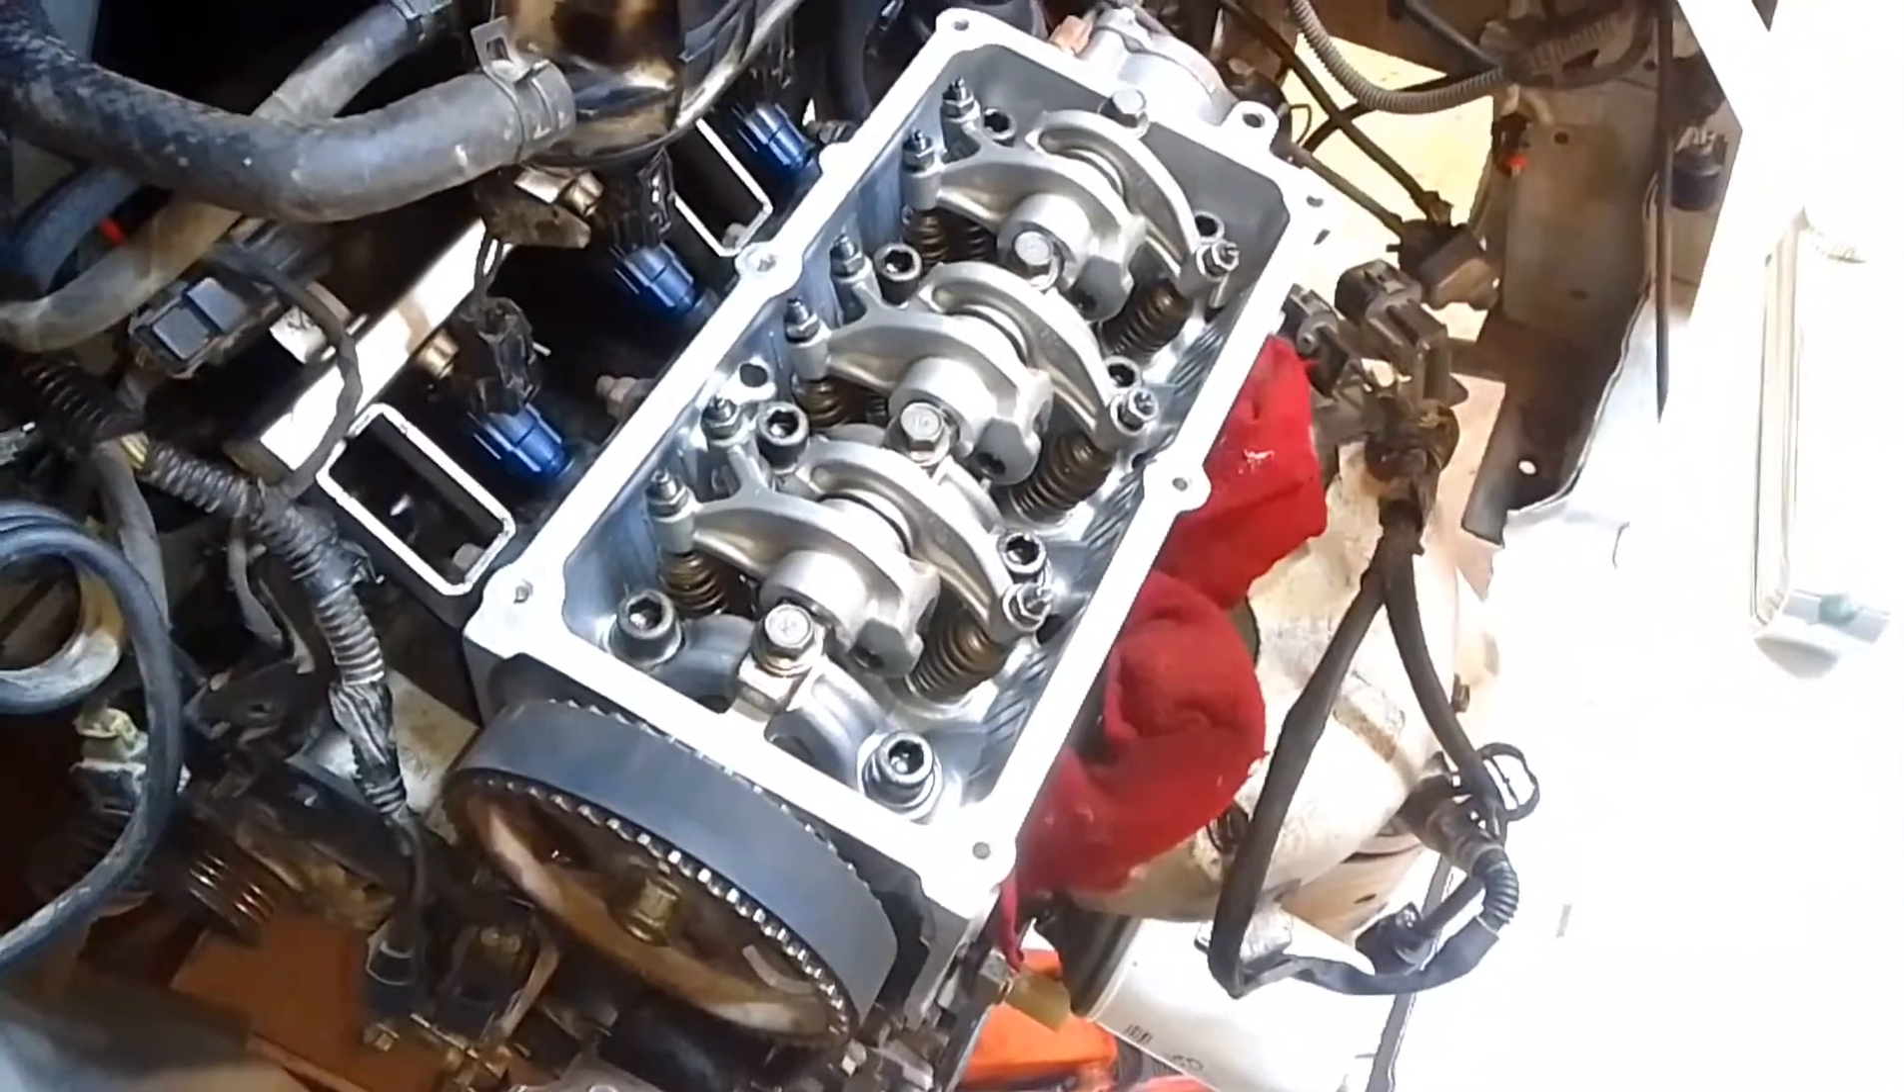Como pueden ver está sin la tapa de balancines hemos puesto recién a punto la distribución.